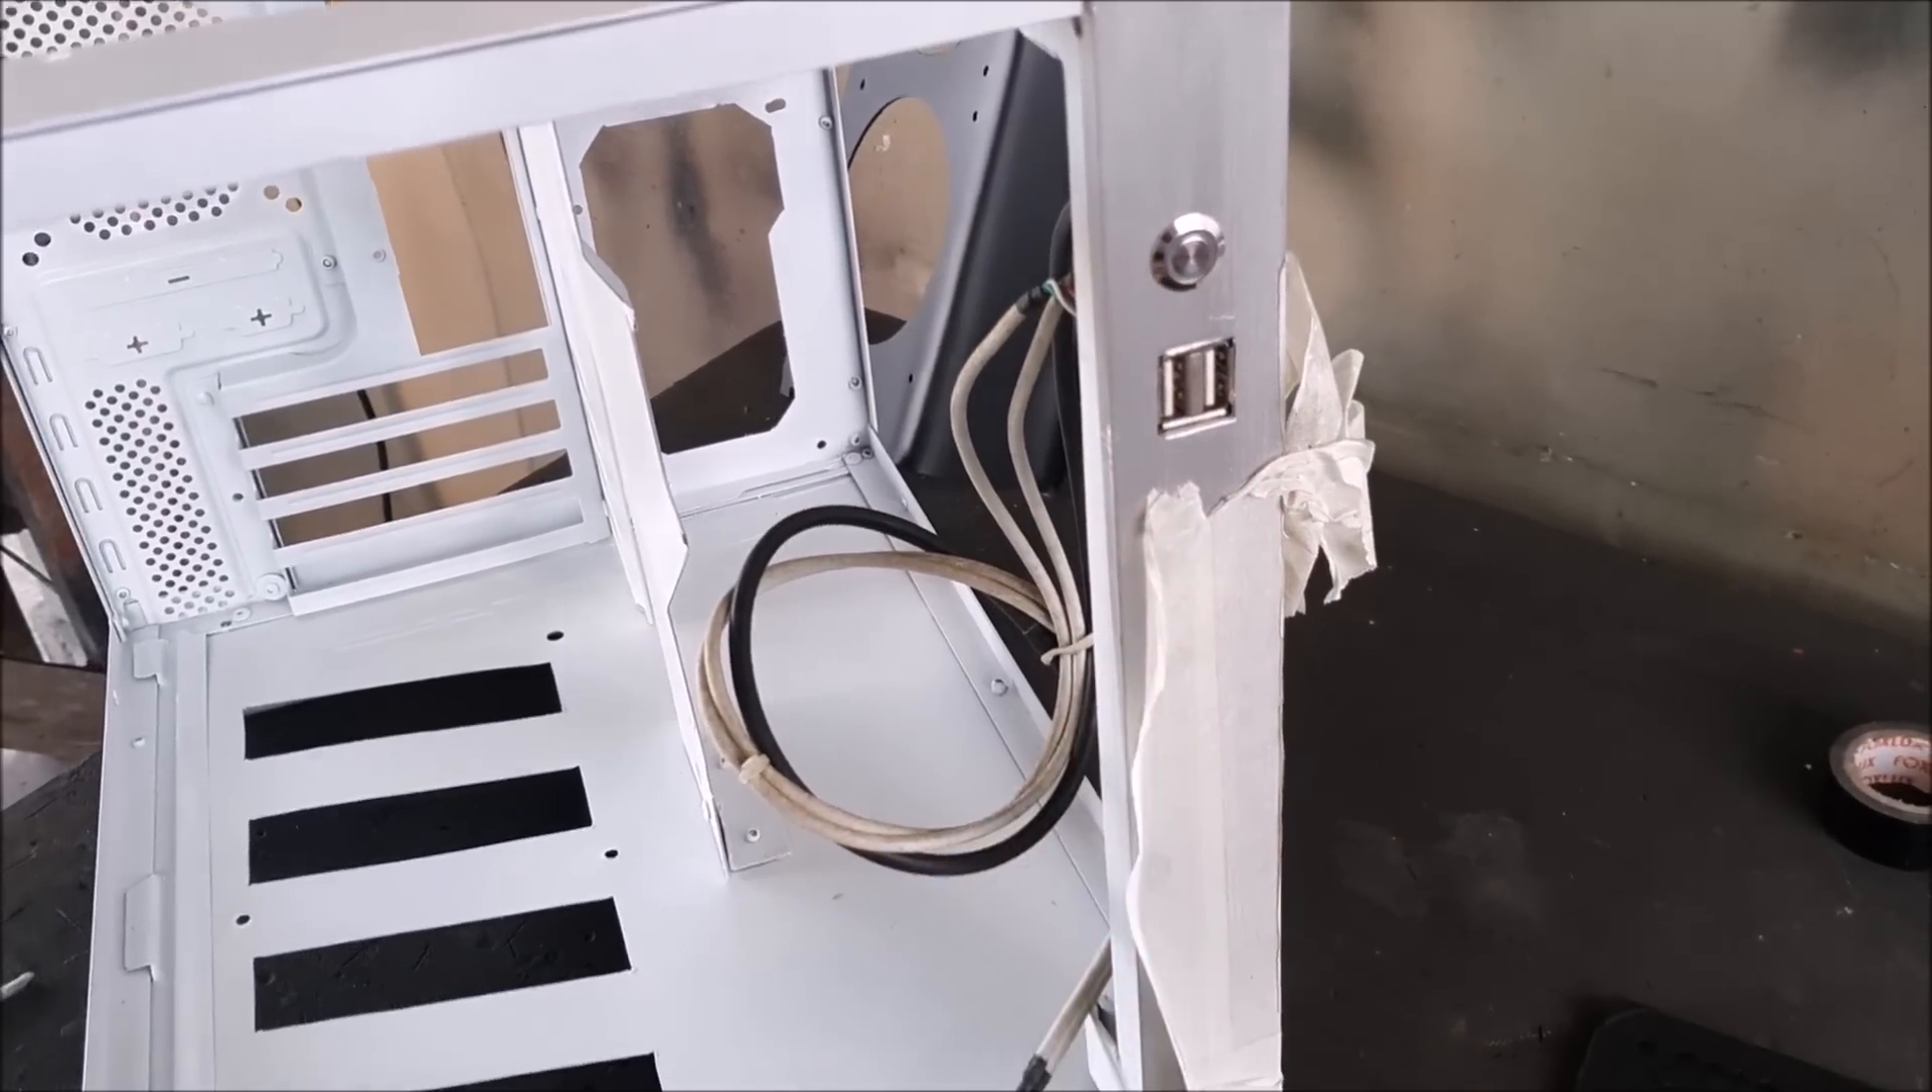E aqui, galera, agora que a mágica começa o acabamento, já coloquei o botão de Power, já fixei a USB.